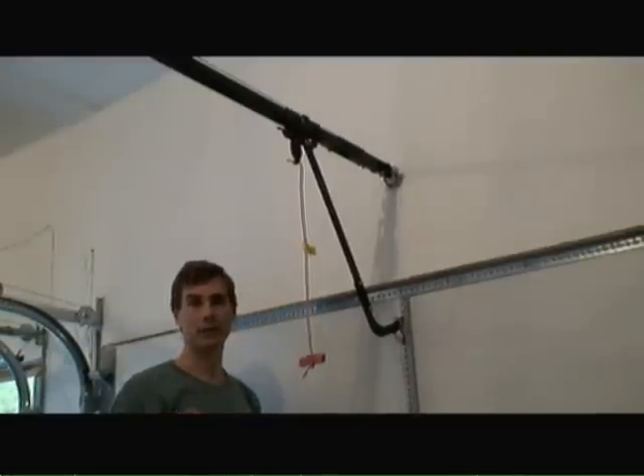I've also attached the safety rope to disengage the trolley from the chain system on the garage door opener.